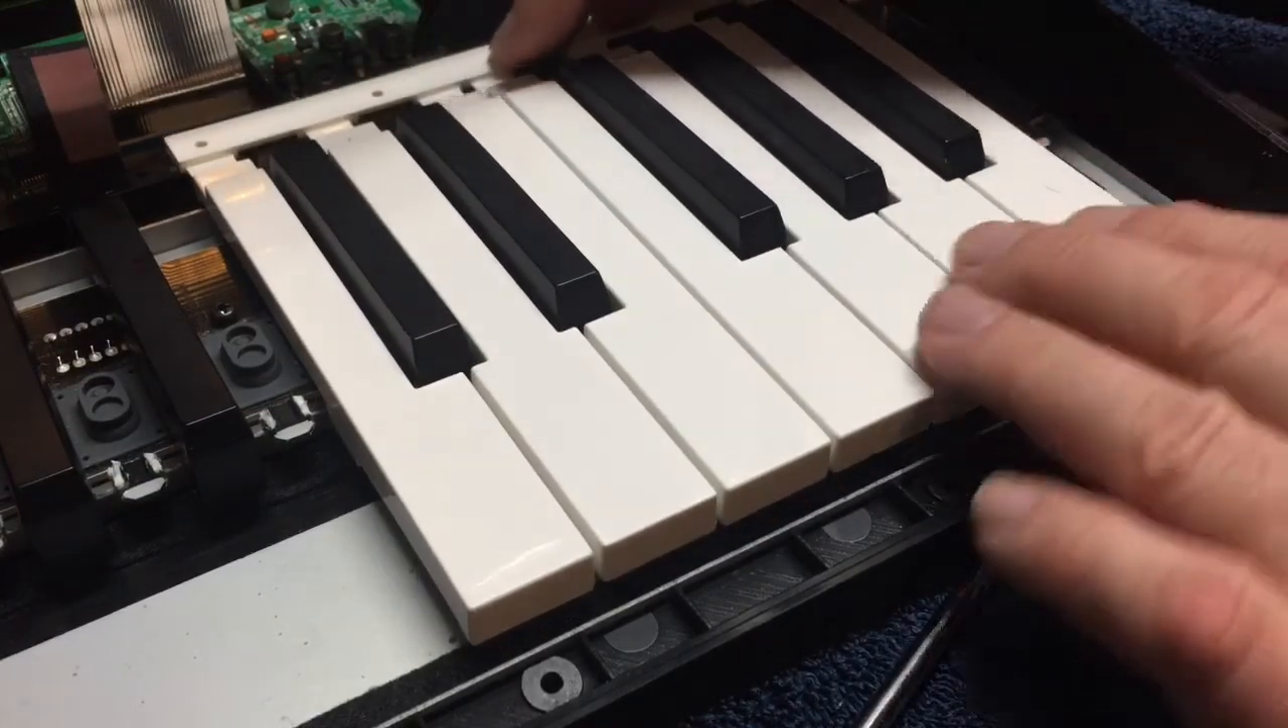I wasn't sure if the keys were going to line up properly, but as you can see, it actually does.